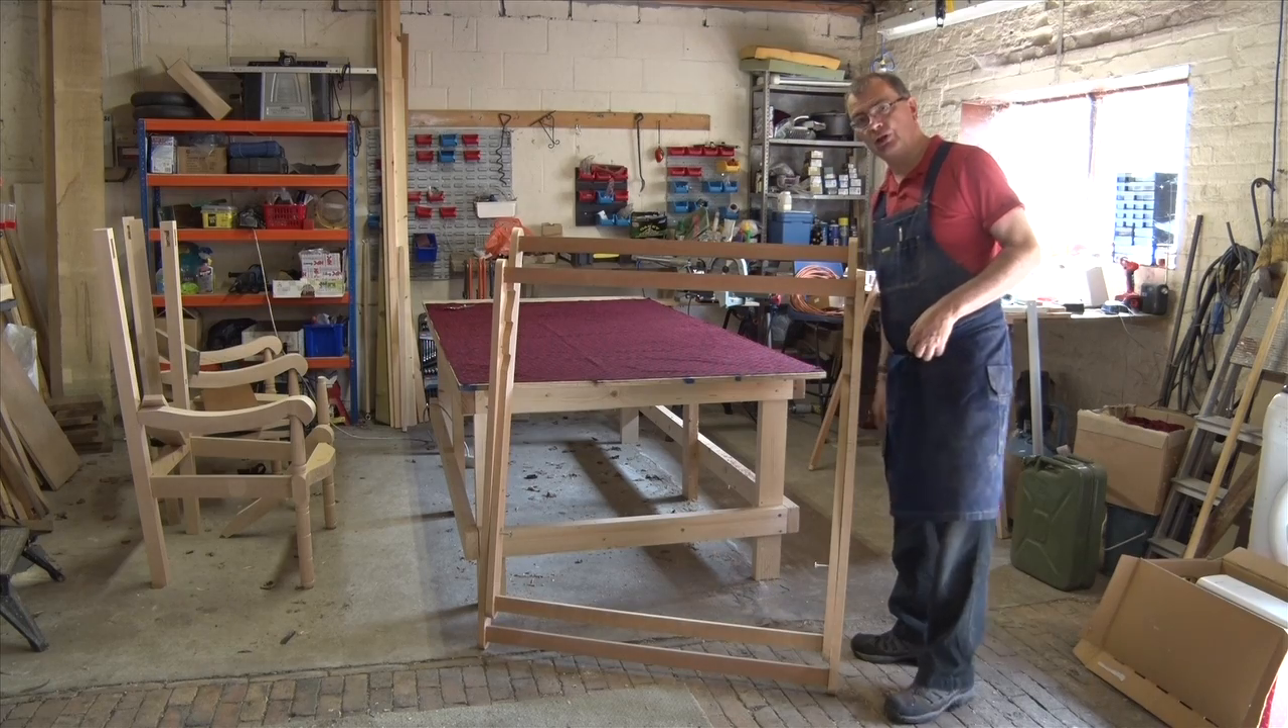As you can see the frame is now assembled. Although I haven't glued it together yet.